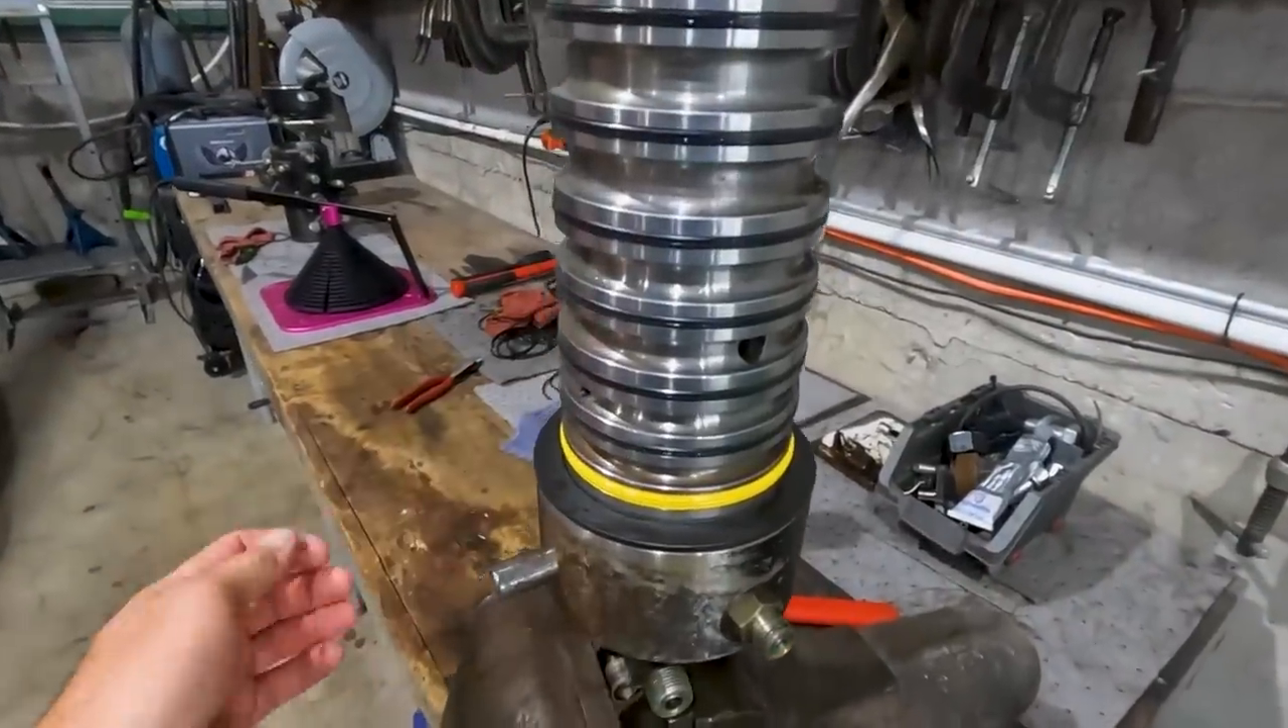So we've got all the seals on man.